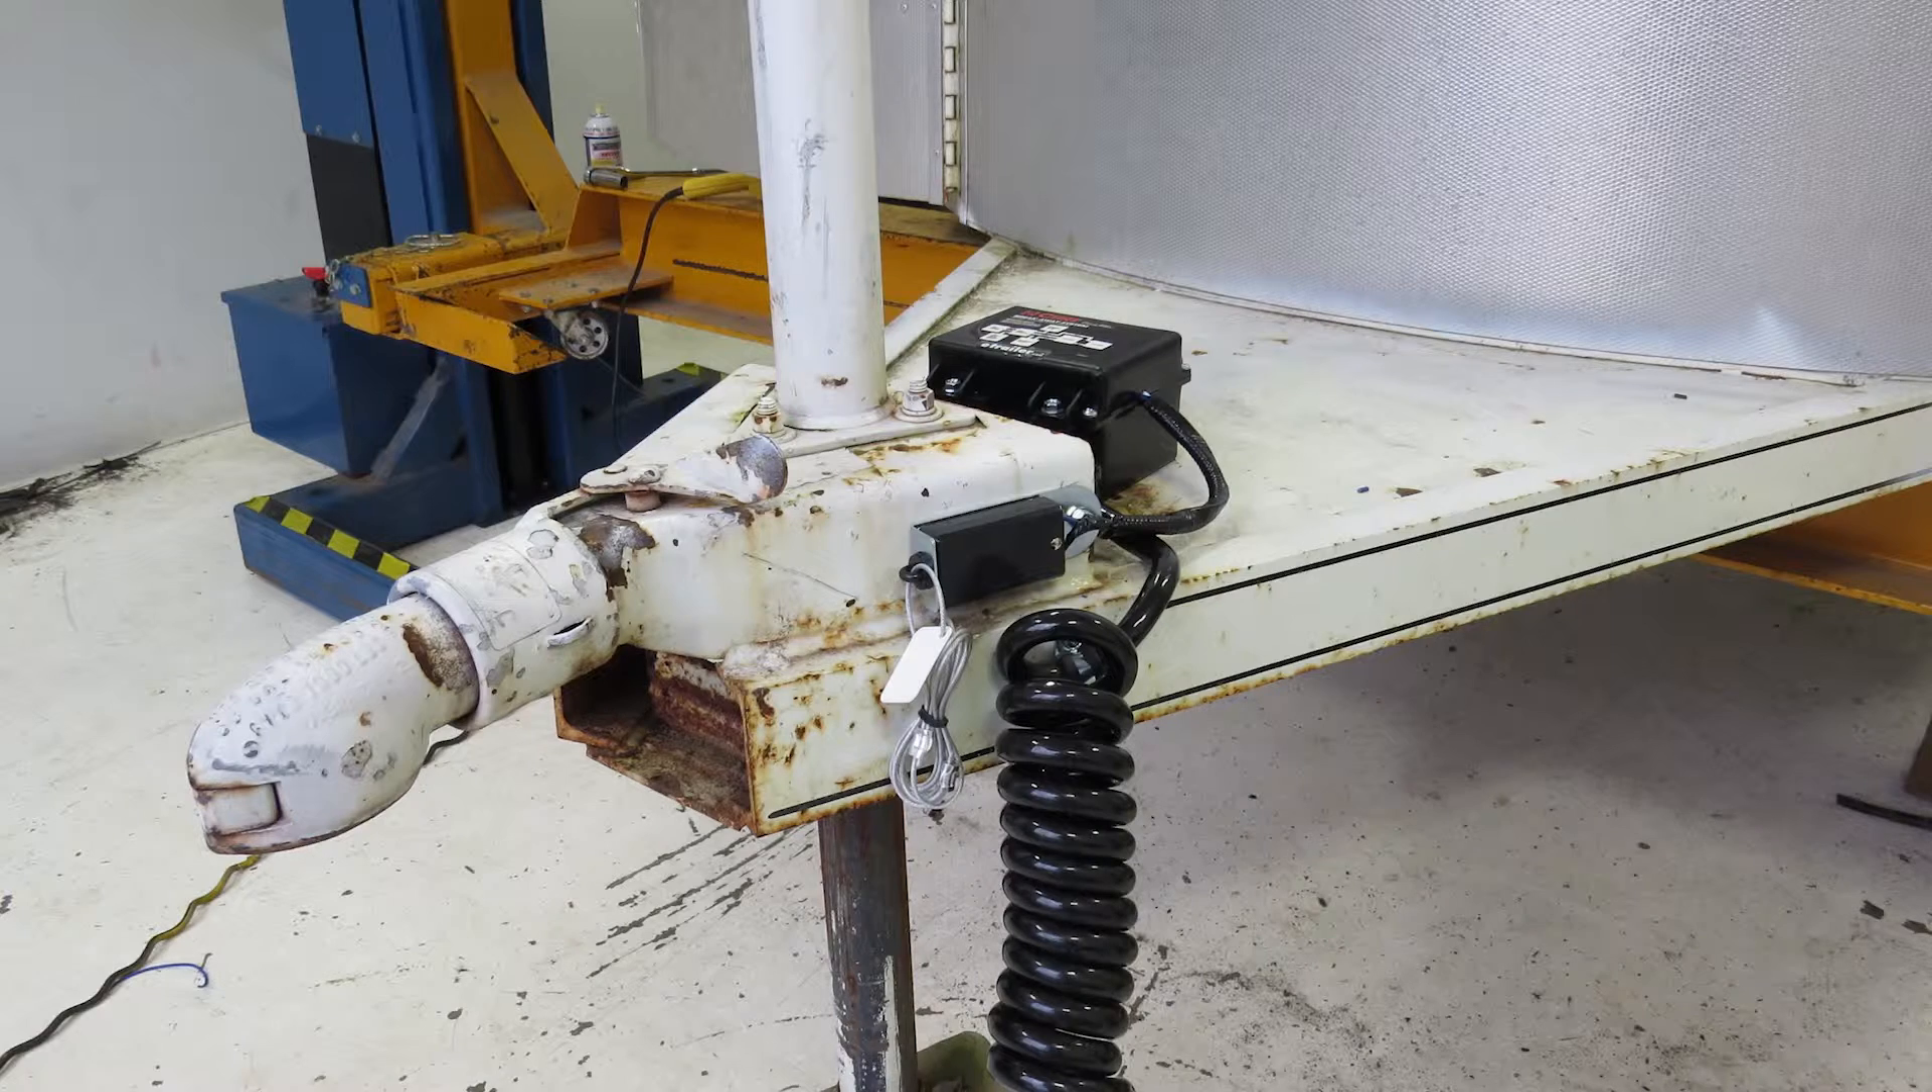And just like that, our breakaway kit is installed and we're ready to hit the road.